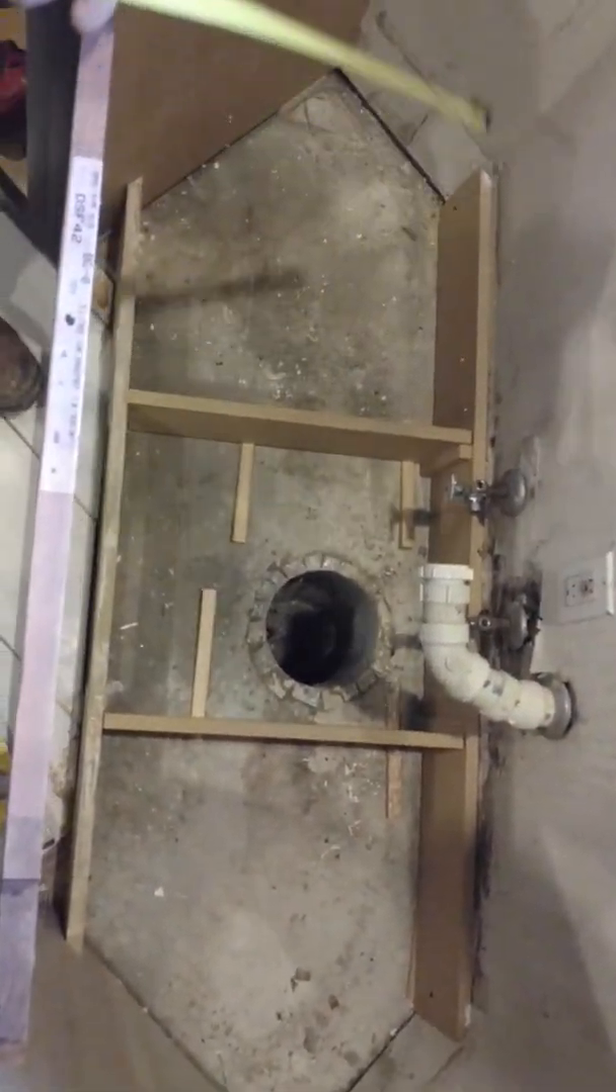So we got the face frame all built up and you can see, I put my platform in and what I did was I just ran one, one length in the back and one in the front.